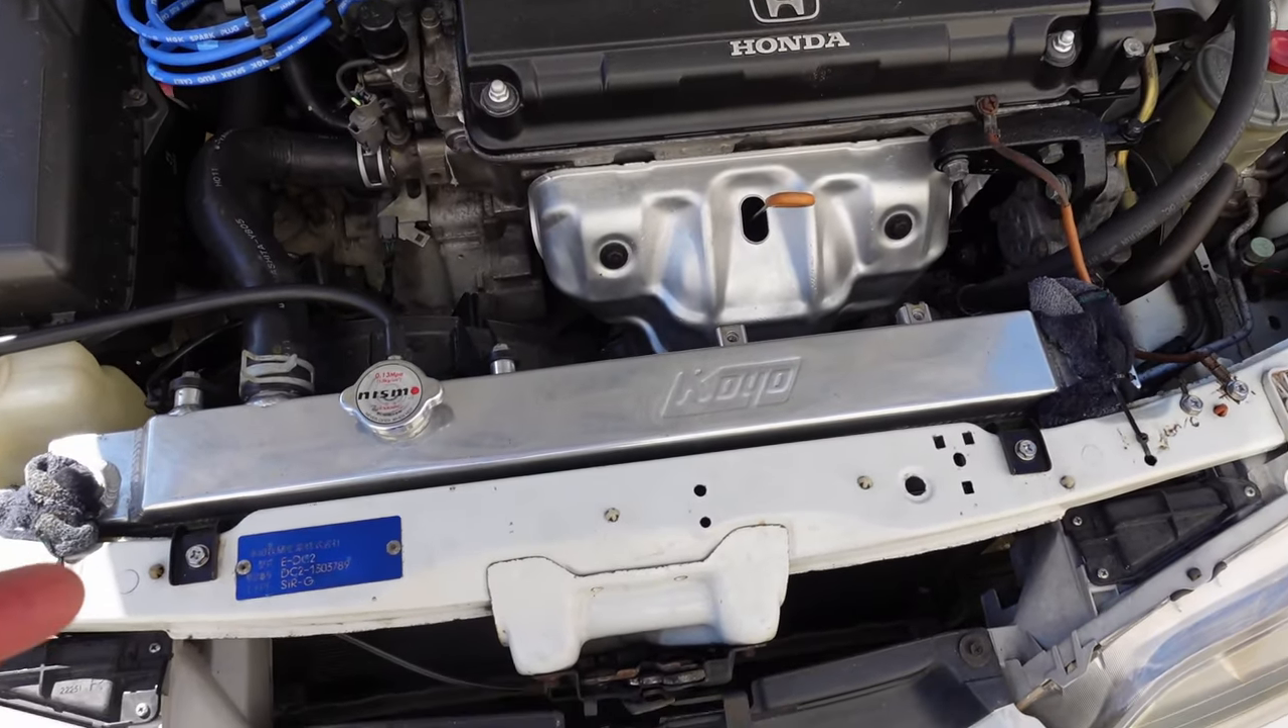The radiator is in place.